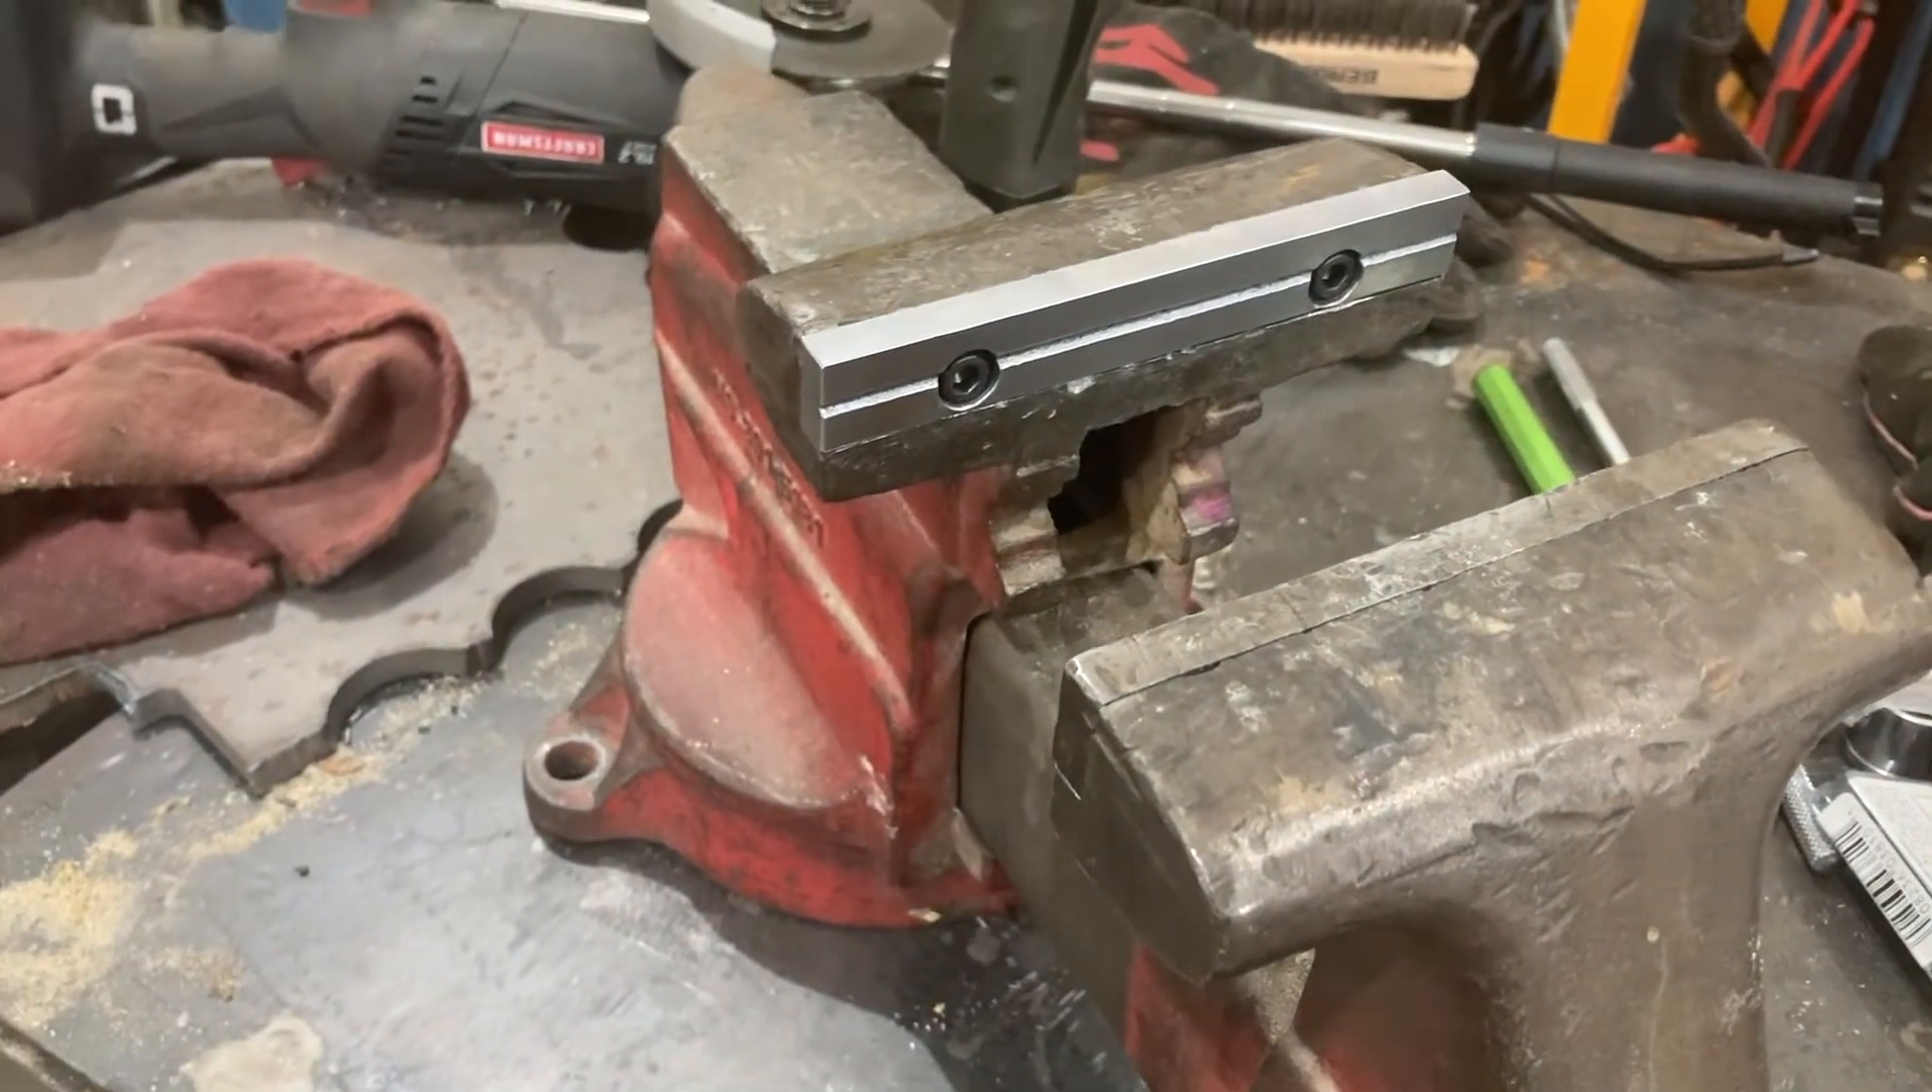Okay, so this vise is now put back together again and the new jaw piece is on.